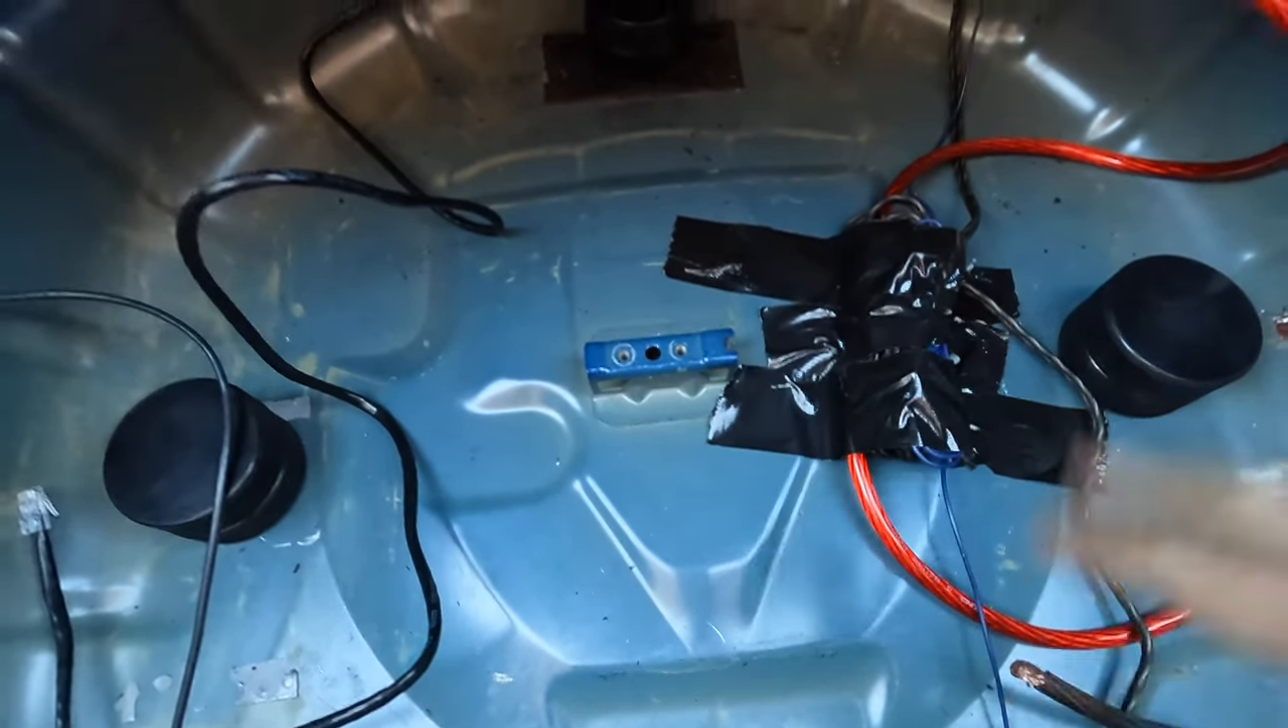I had a bunch of extra wire that I zip tied together and just kind of duct taped down here.